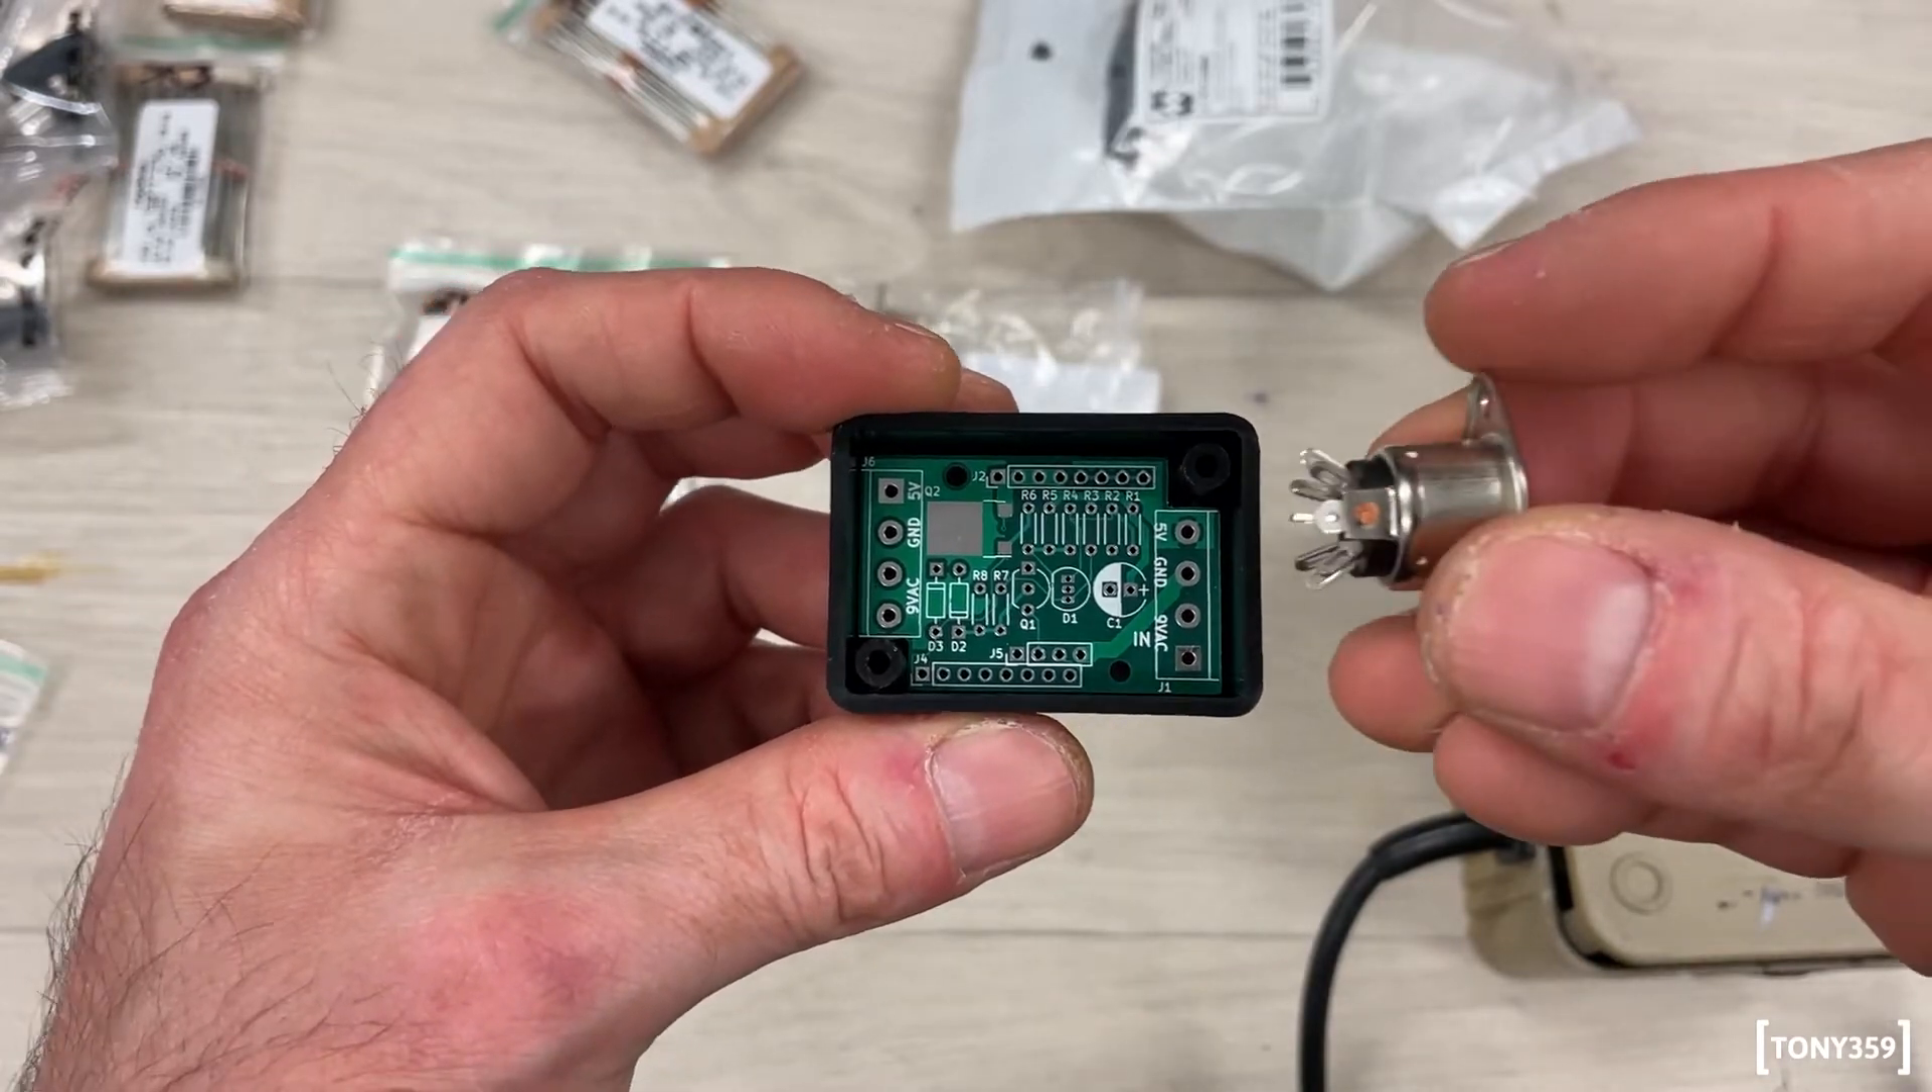Now, this little board, it's amazing because it fits in this very nicely, in this nice little box.